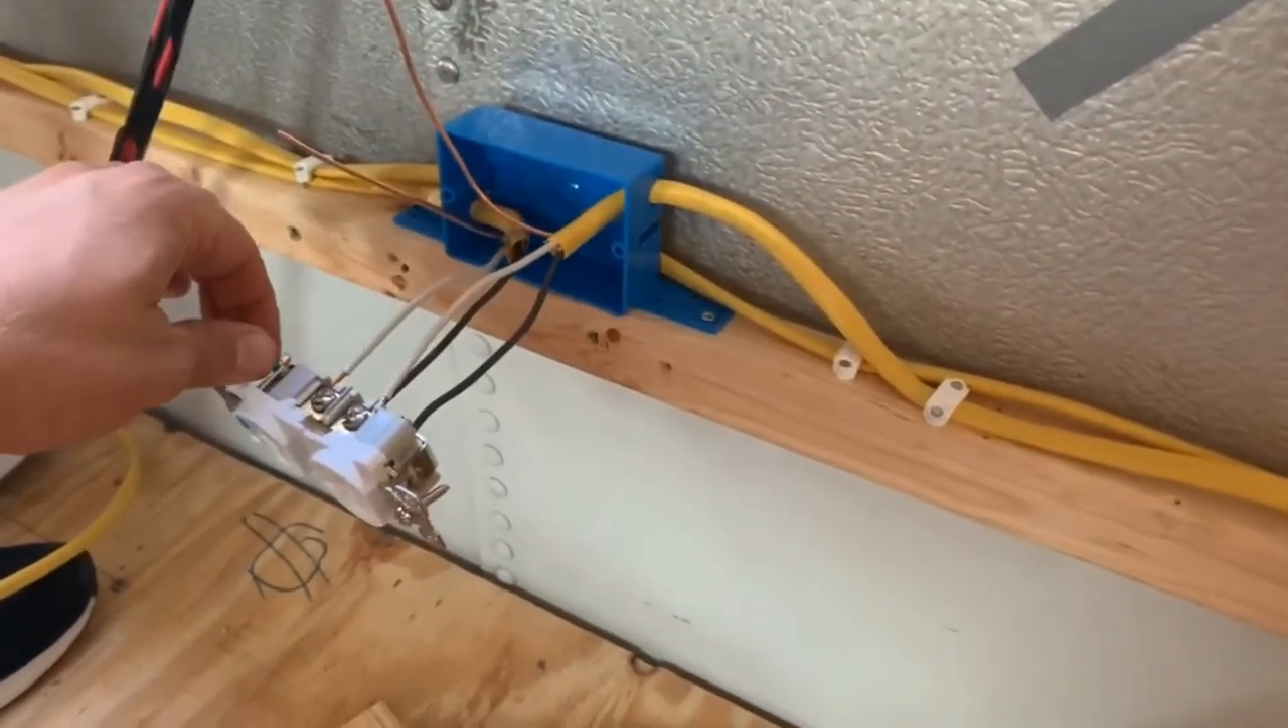The only thing we don't have installed are the ground the bare ground wires here.